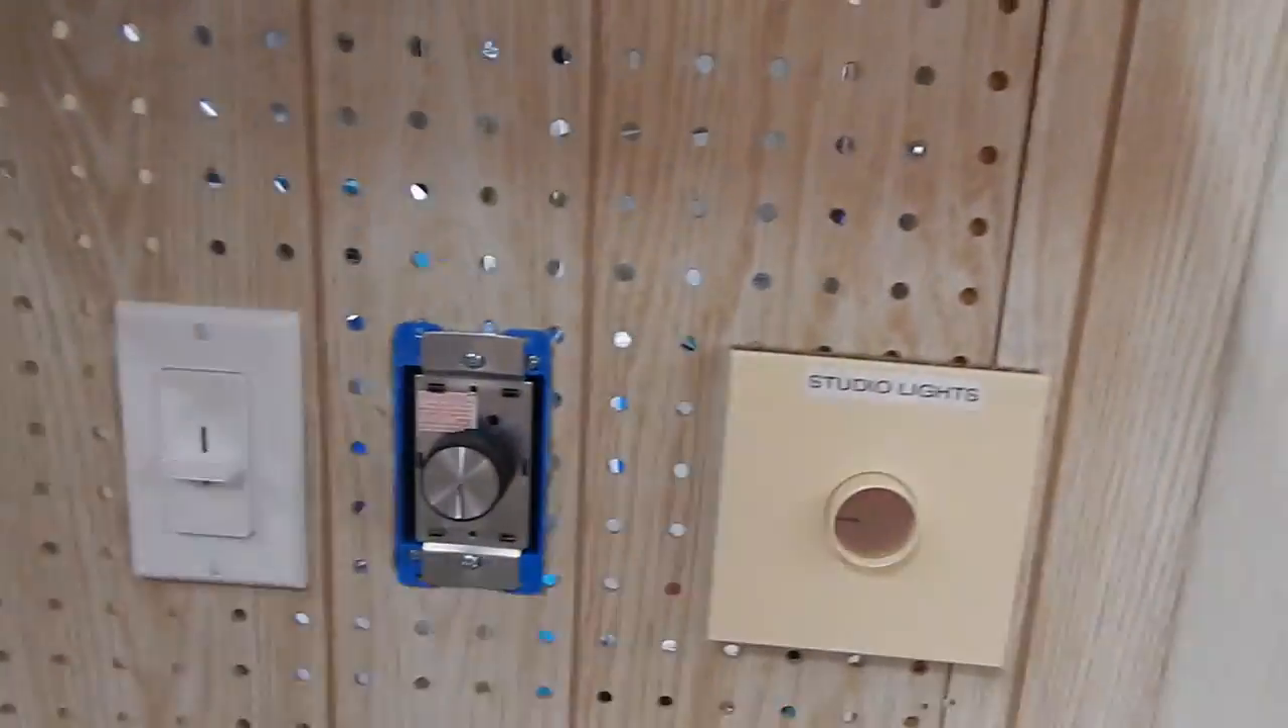I've got wall controls in. I don't have a plate for this one right now.